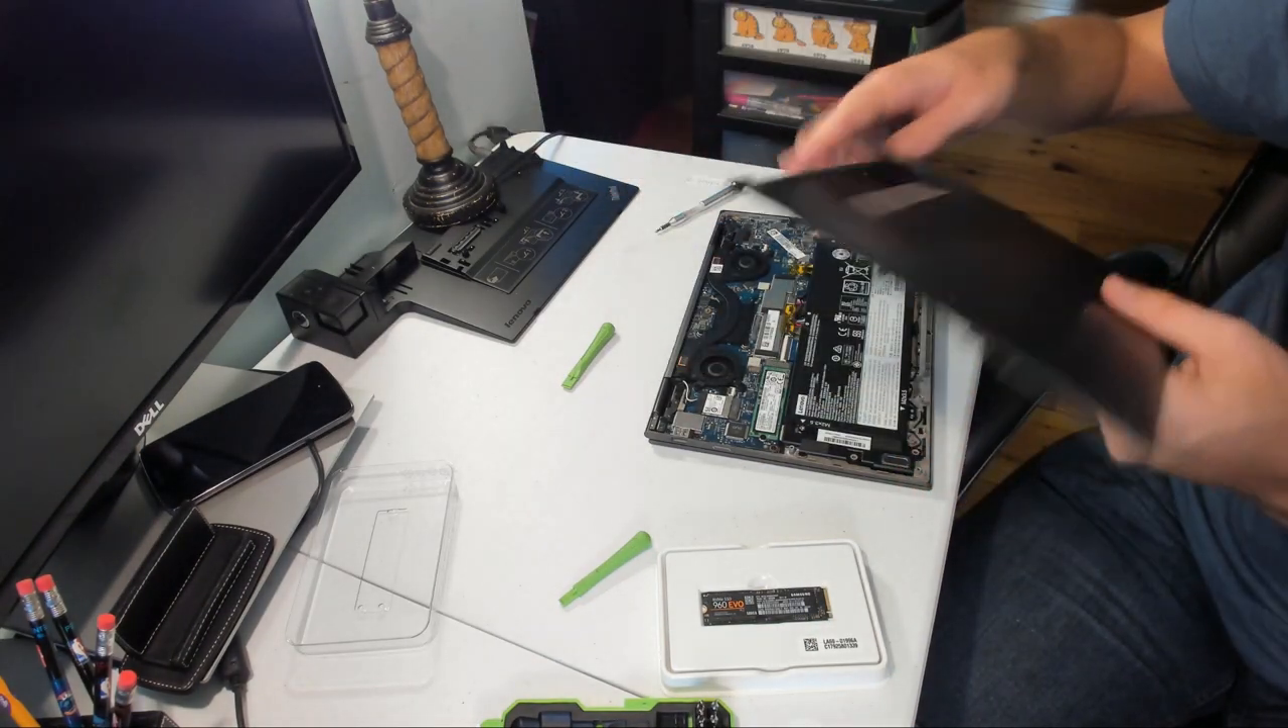But yeah, so we've got the top off.